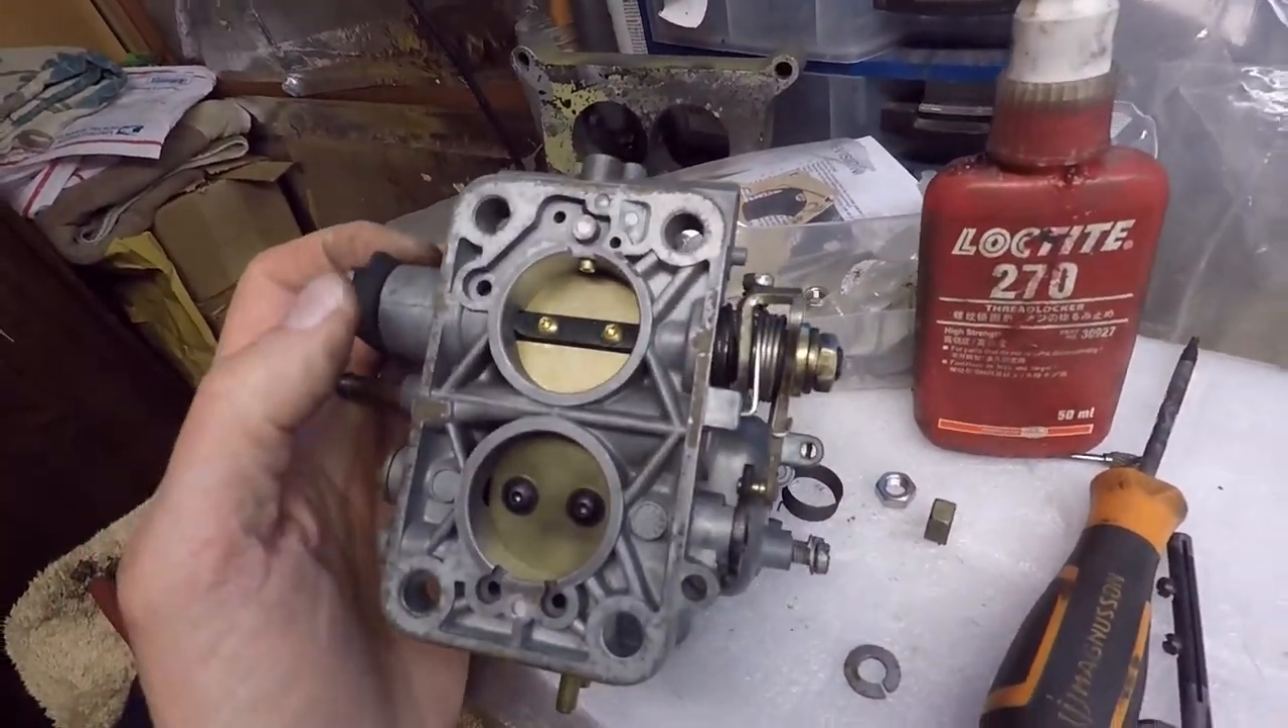Okay, so now the basic install for the throttle plates is here.